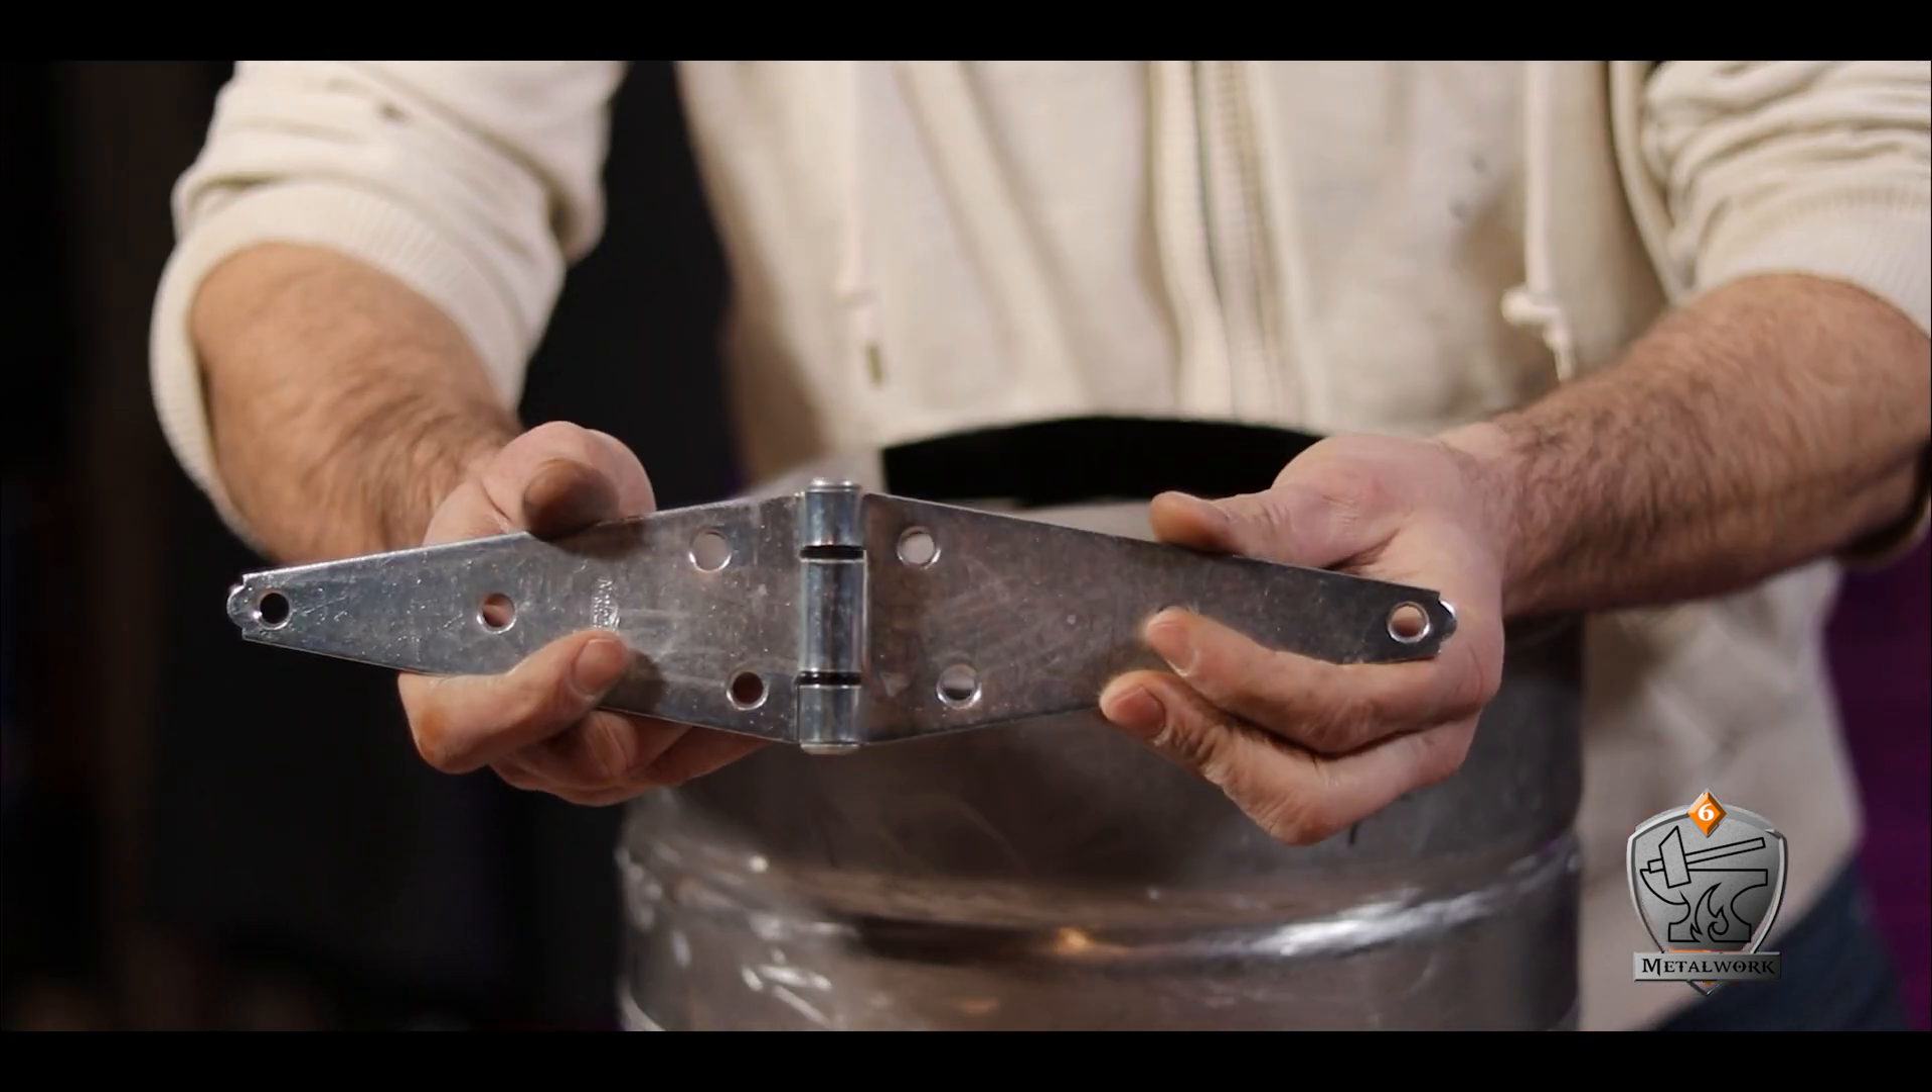The problem is, the tank has a rounded top here and the hinge is straight.